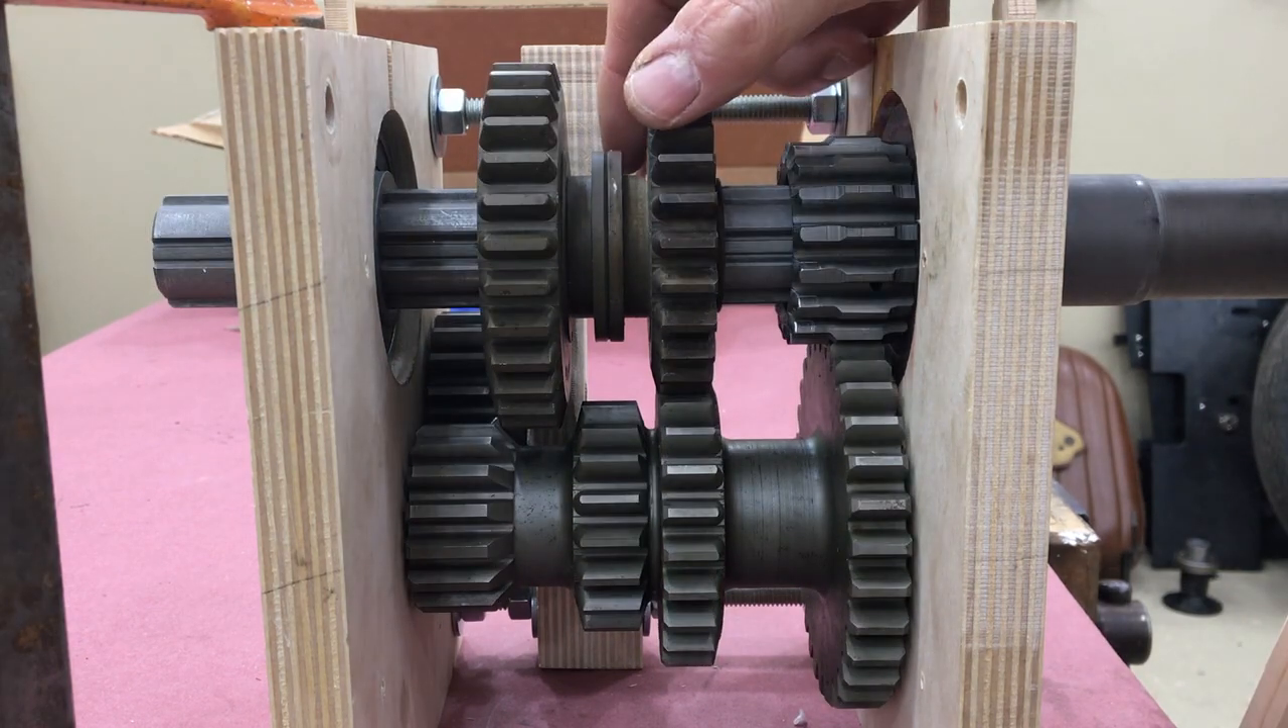We've got the main shaft in and the counter shaft in.